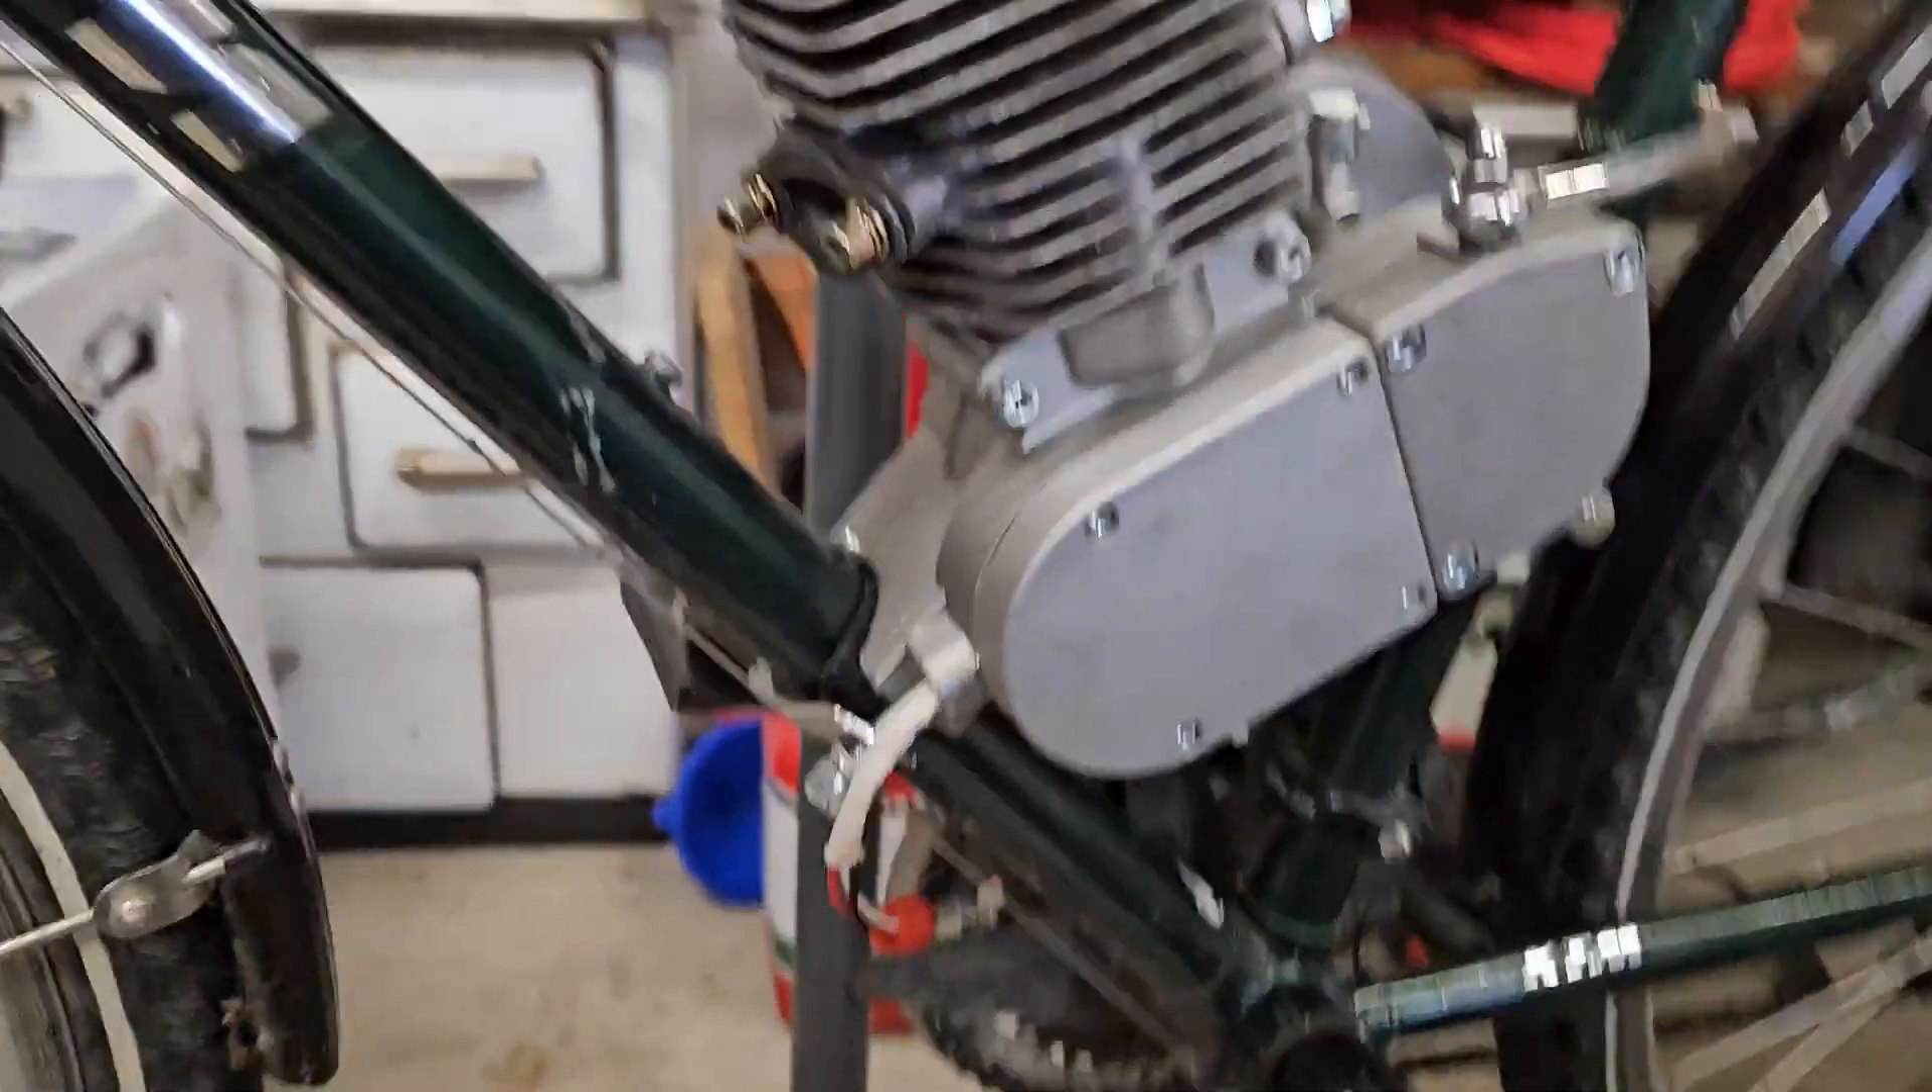Als ersten schritt habe ich jetzt erstmal den motor im rahmen befestigt.